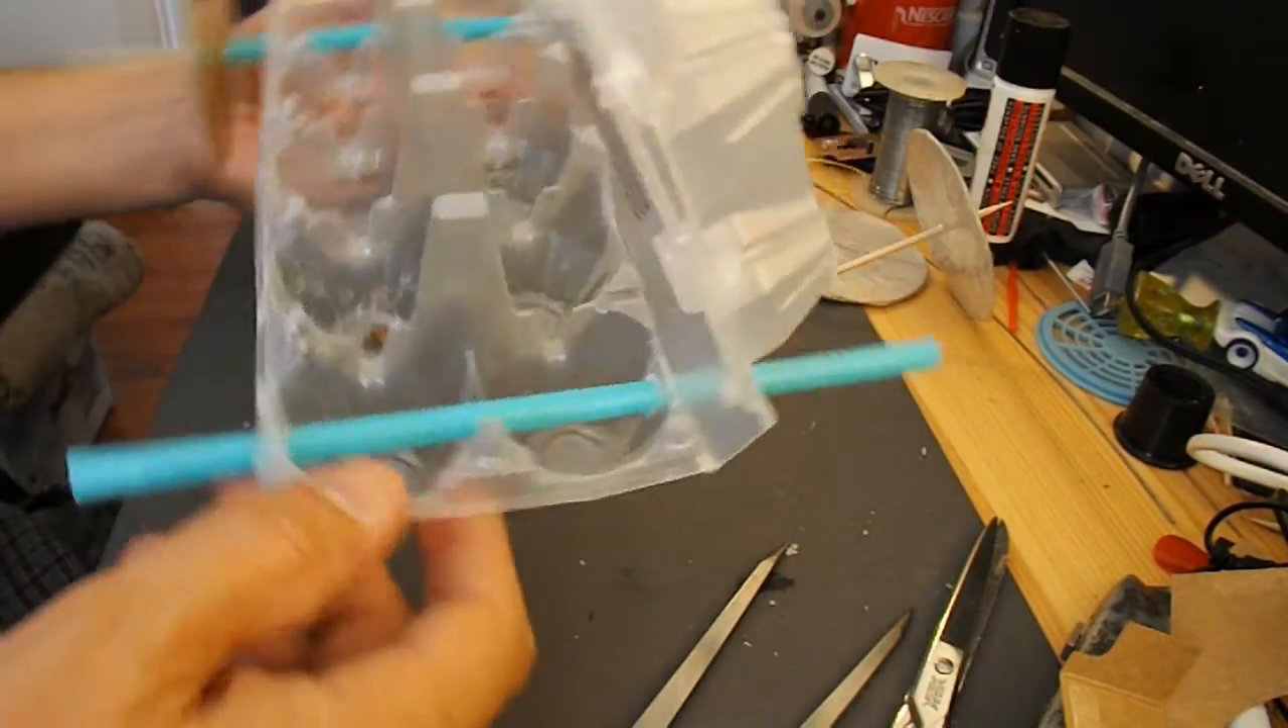Right, I've pushed a drinking straw through the front for the axle tube, and I've pushed a drinking straw through the back.